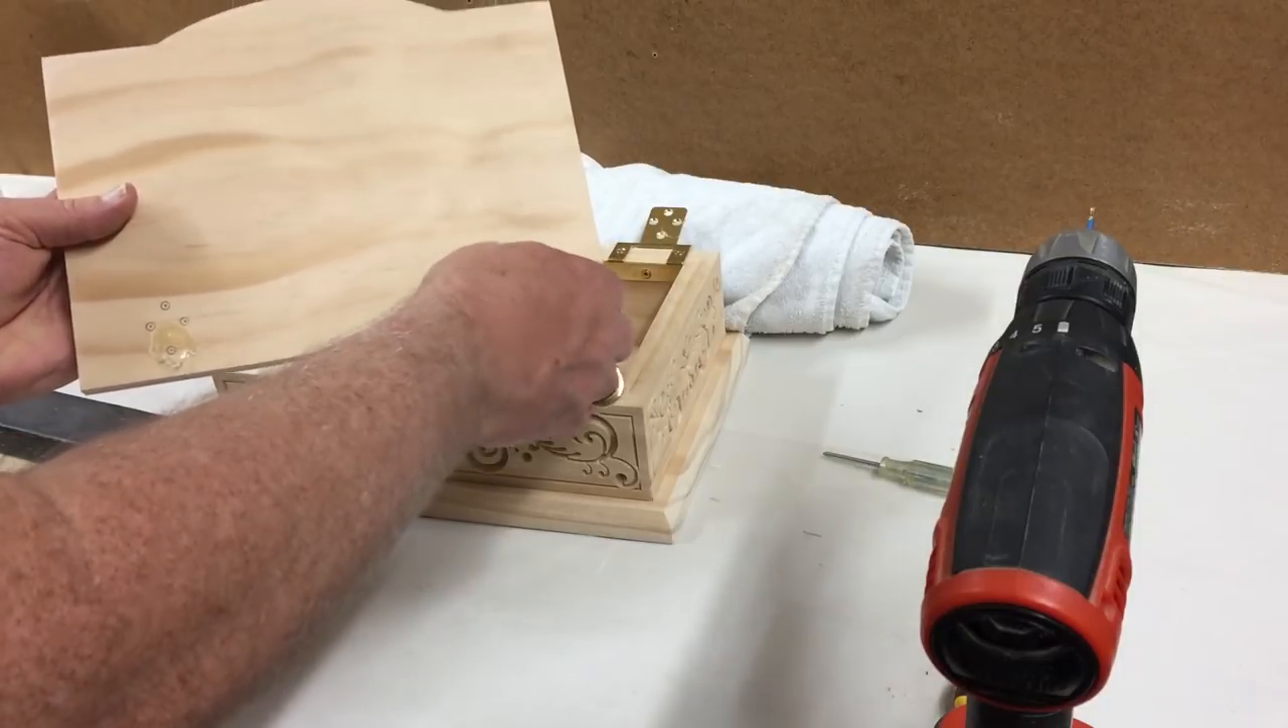I've gone ahead and removed the lid from the hinge.